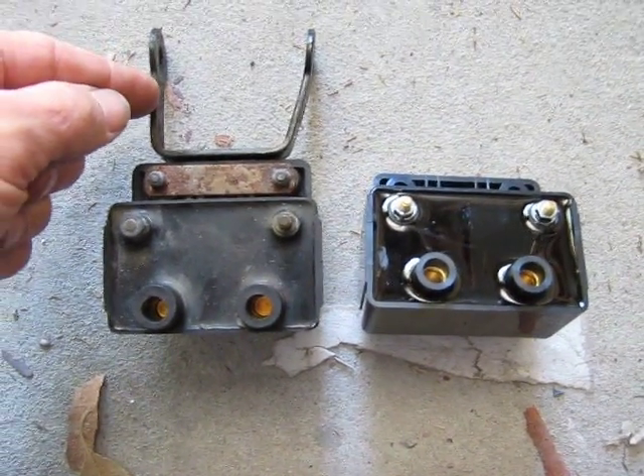Okay, this is the old on the left, the new on the right. Now I'll just need to move this bracket over onto the new one.